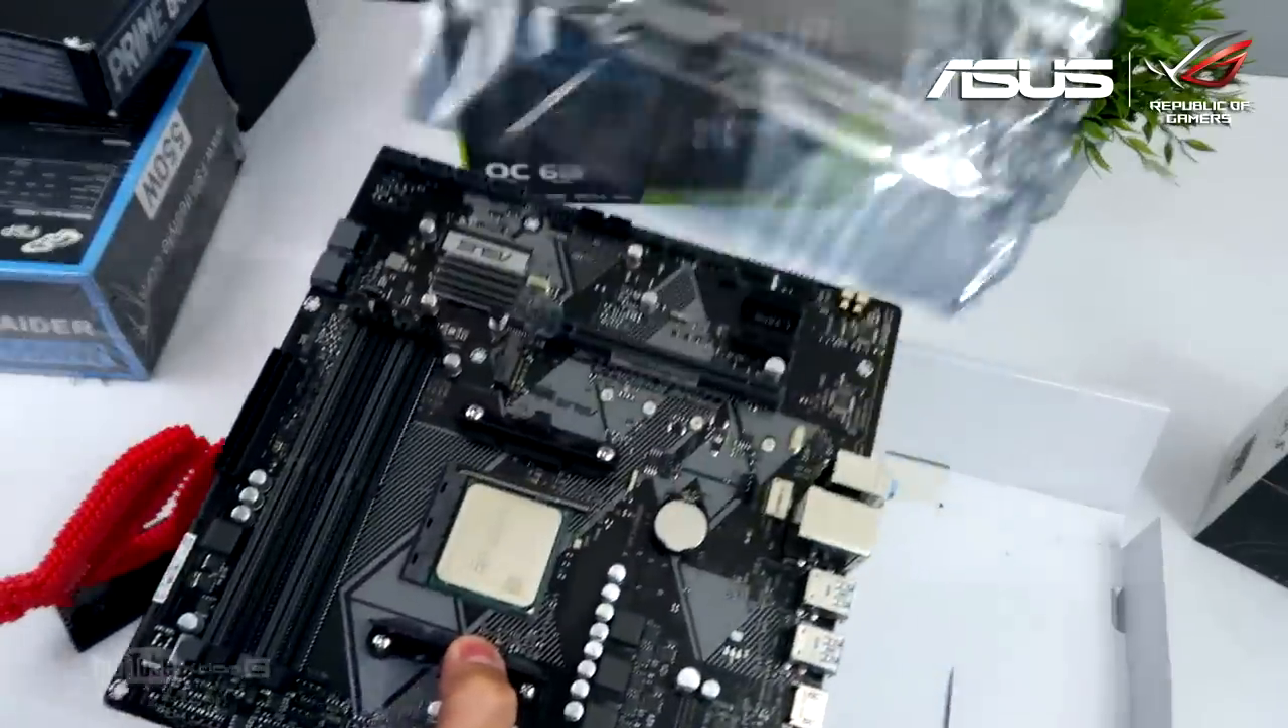Yan, guys, nakakabit na yung ano, yung processor.